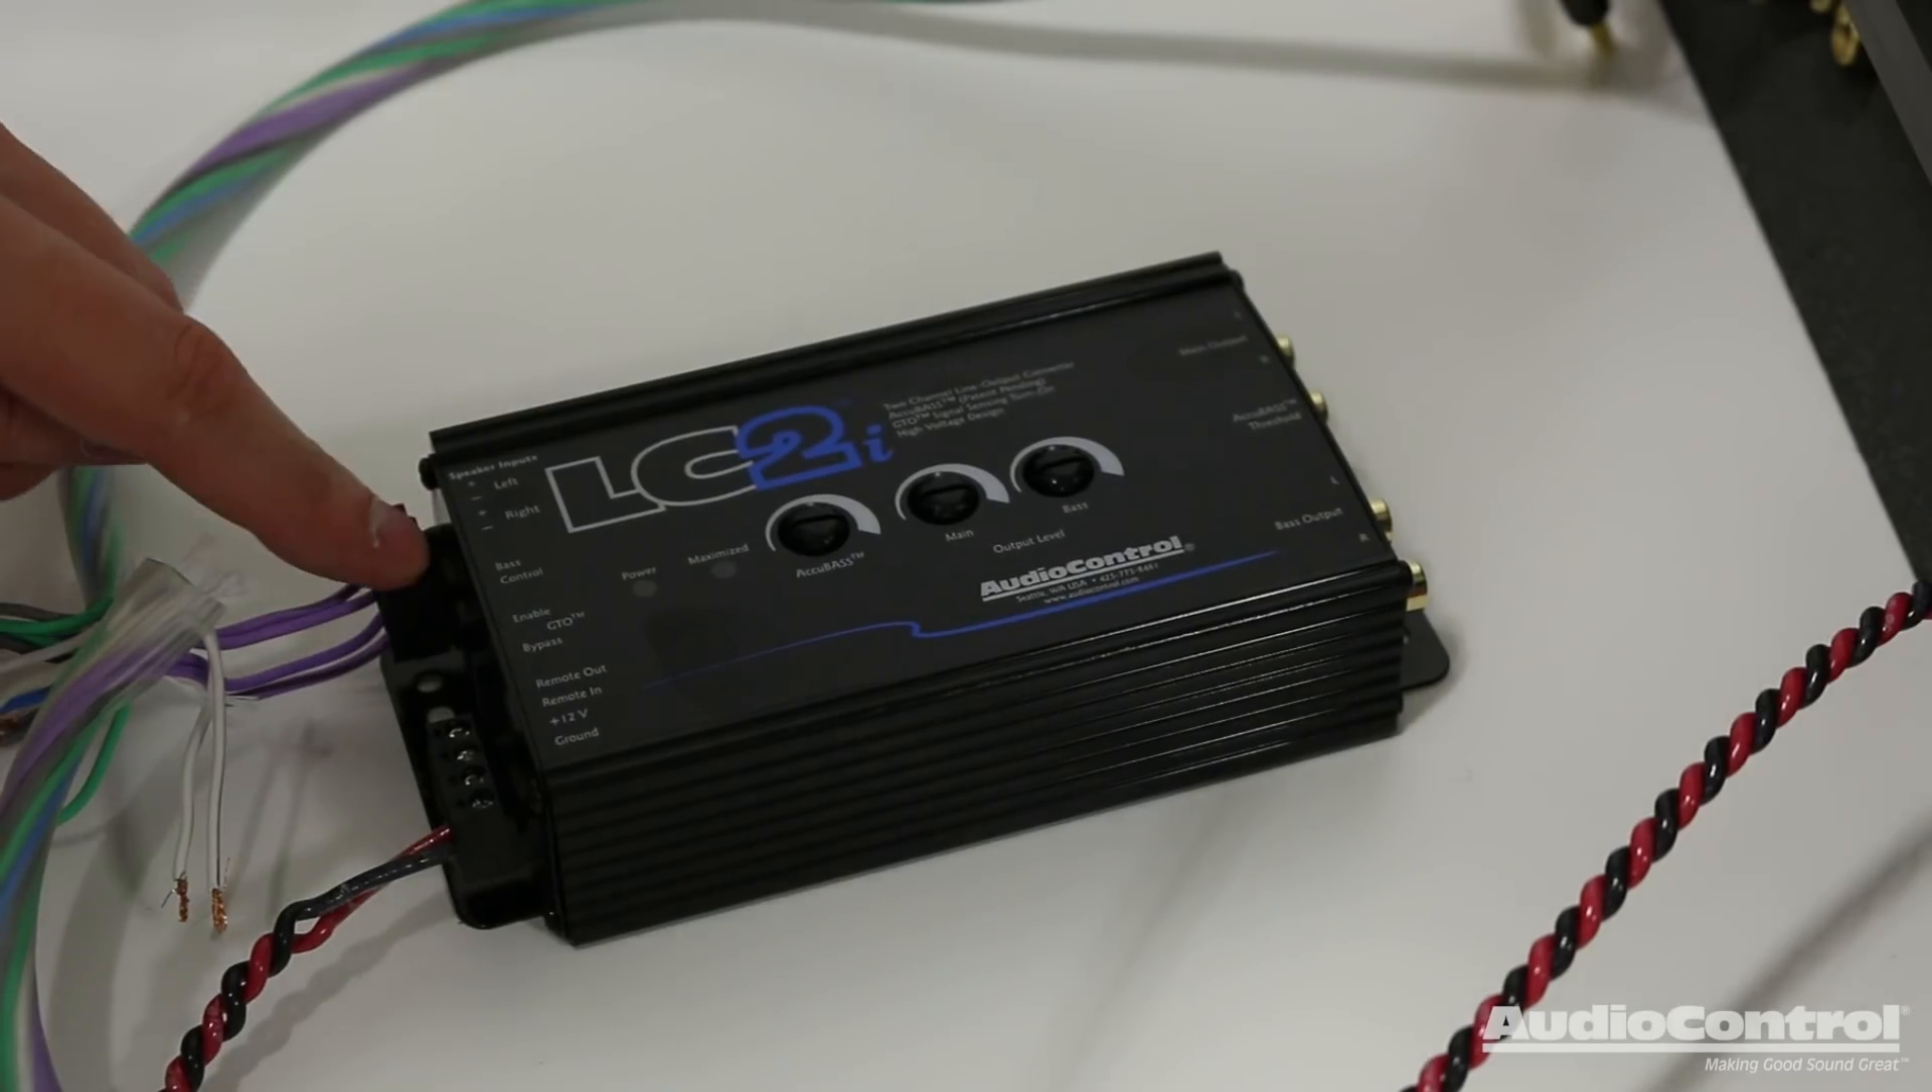Now I have my speaker wires connected to the LC2i.